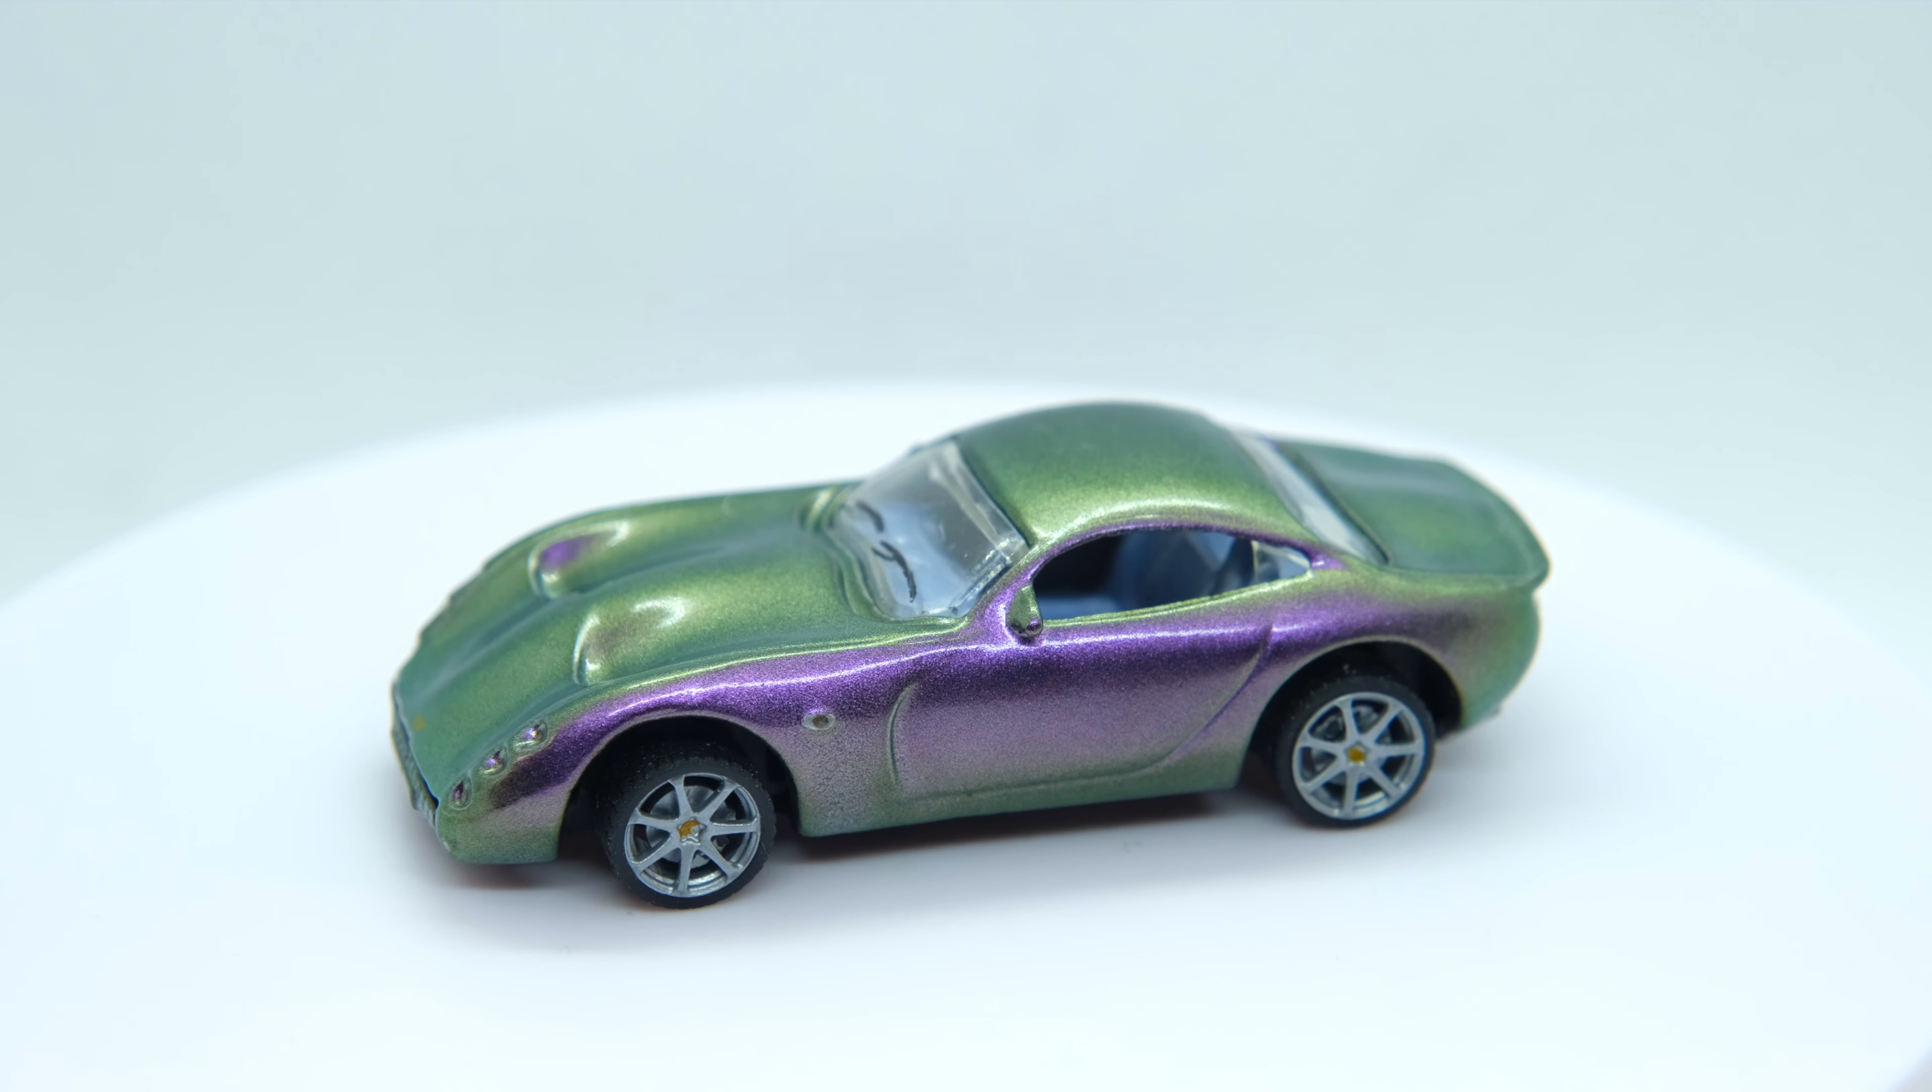The wheels are still a tad too small for those giant arches, but they are acres better than the Honda rims.